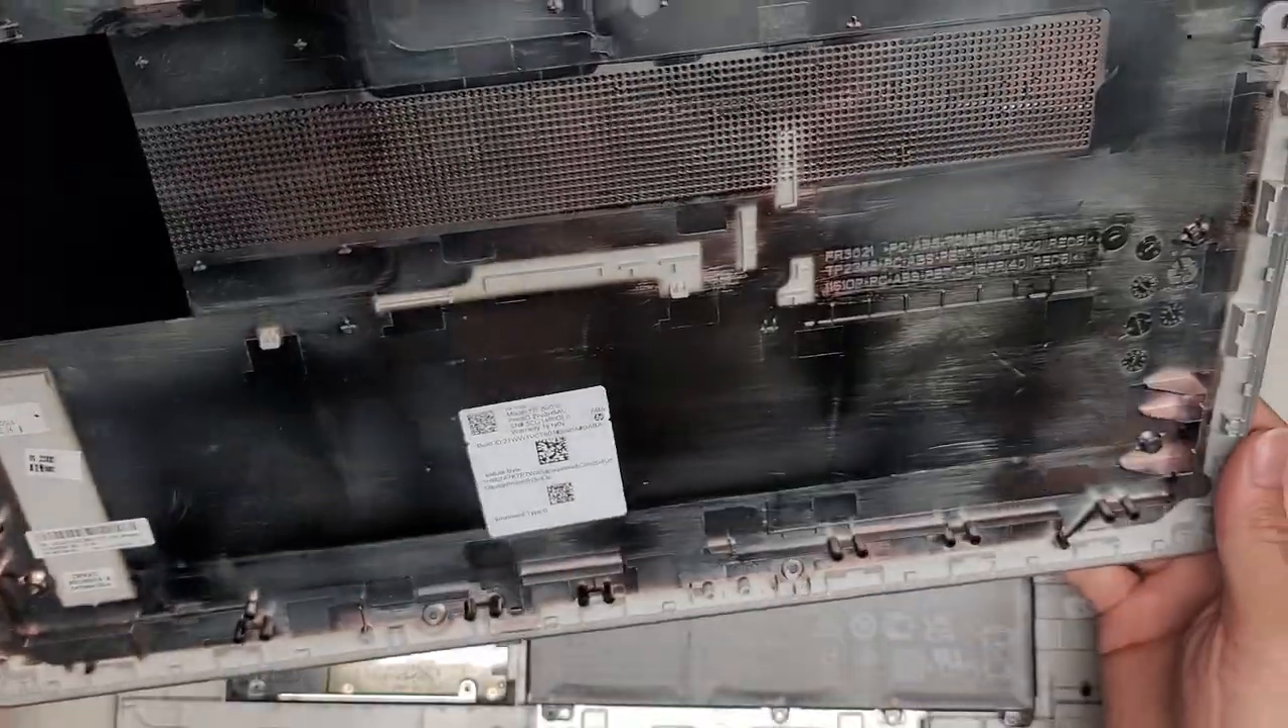Okay, we got the bottom cover off.